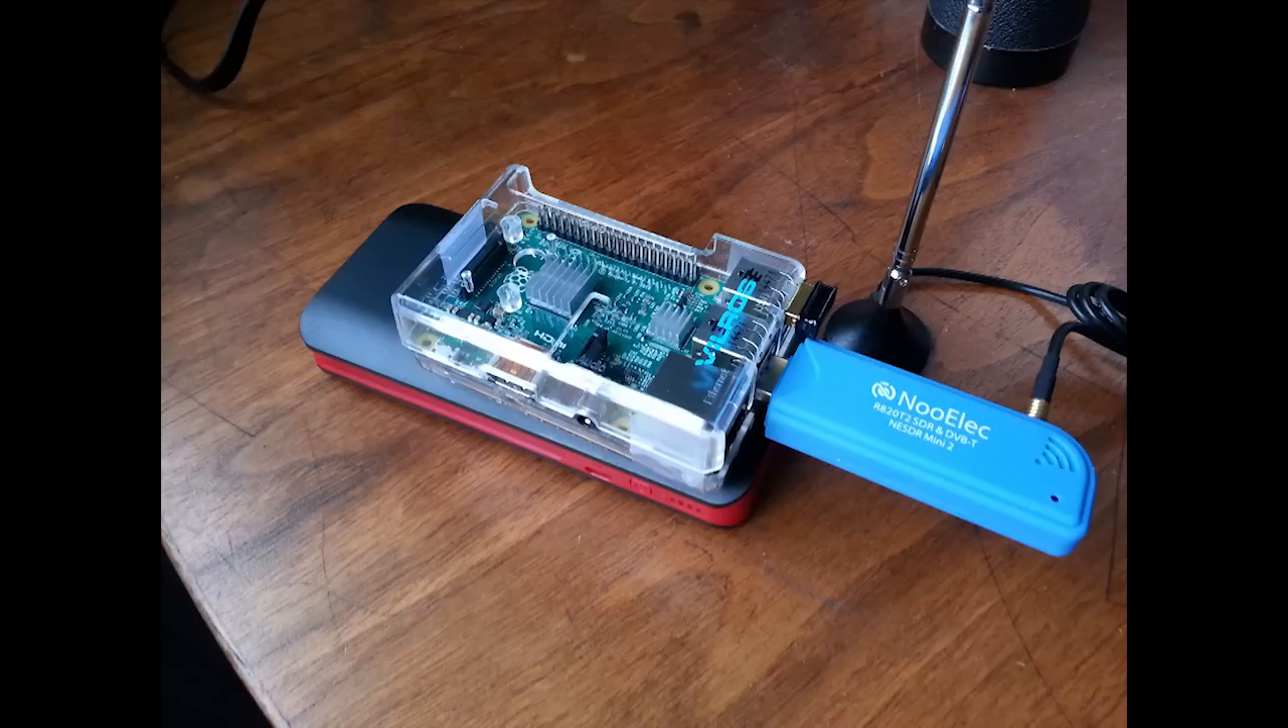The computer is now resting on top of my battery pack. Note the antenna is plugged into the side of the radio.